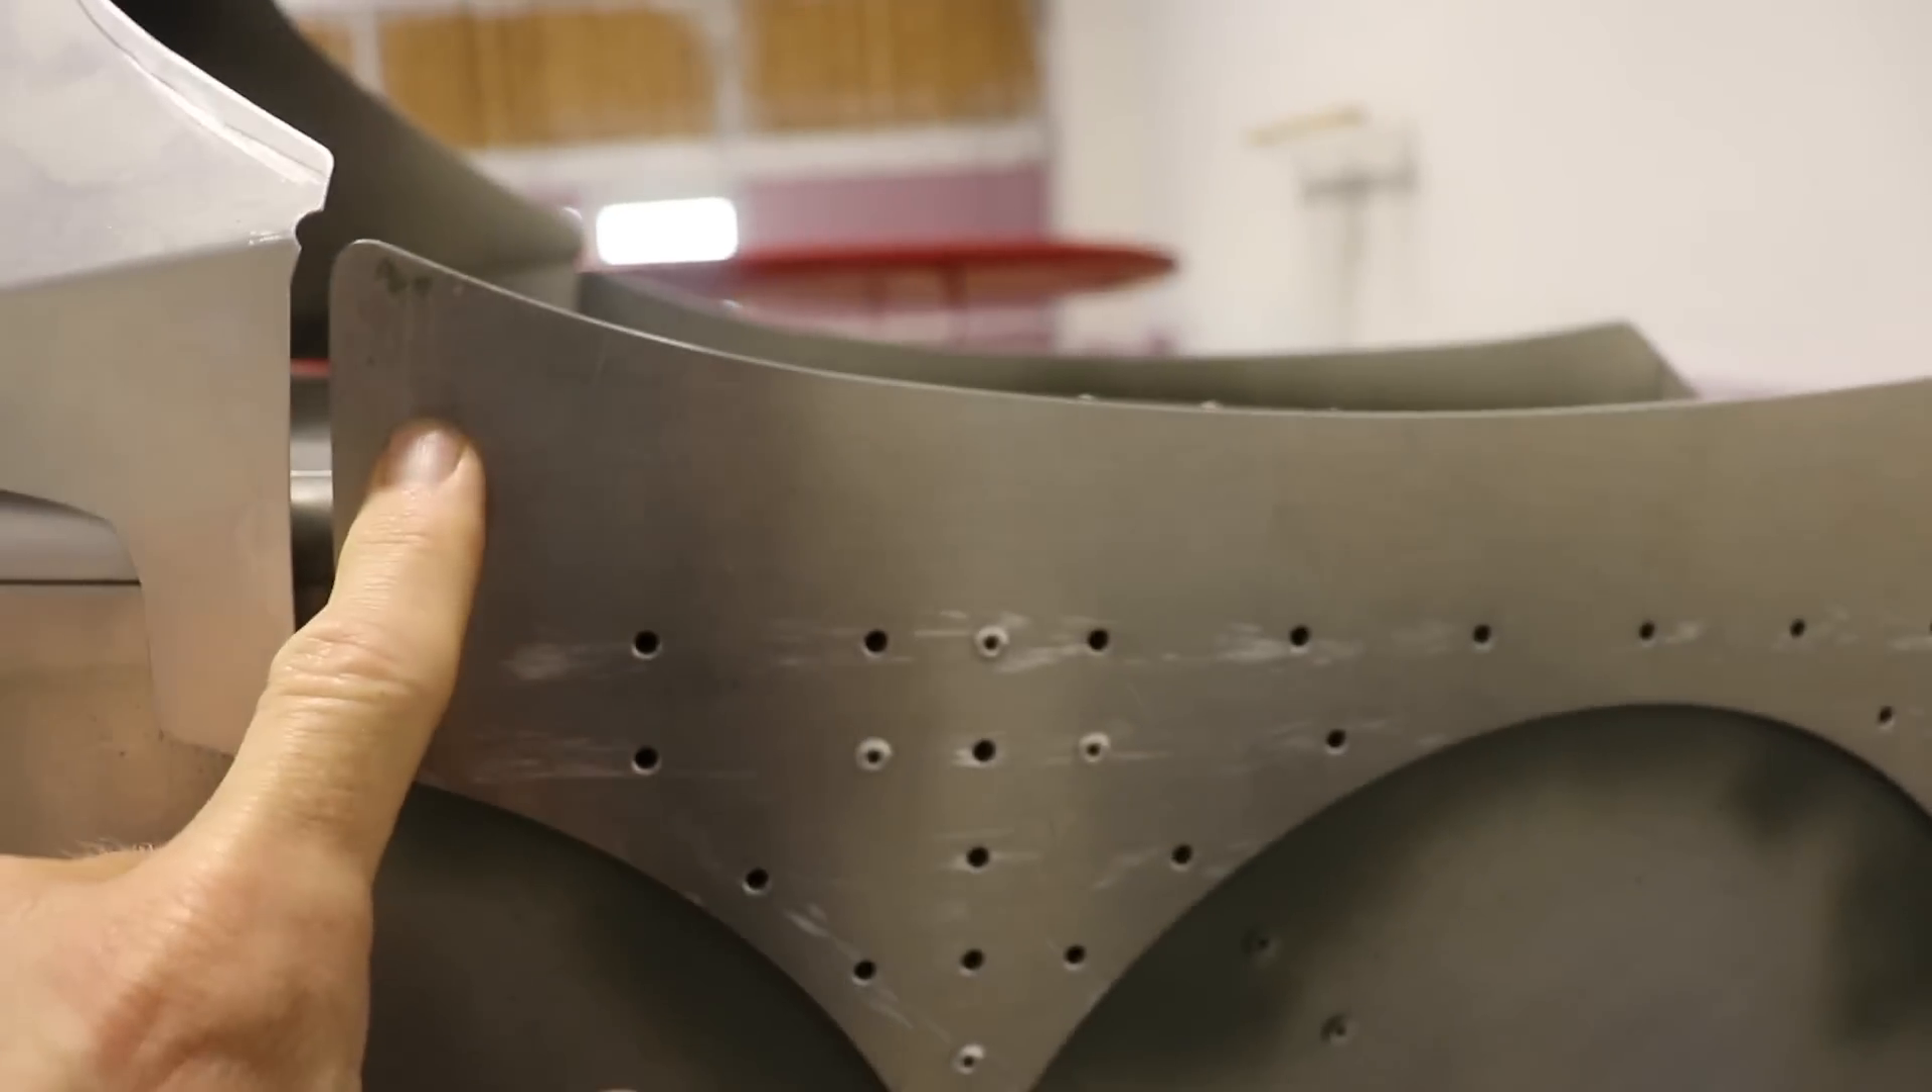And if you remember from a previous episode I mentioned that I didn't finish riveting these plates in here just in case I screw up the holes in here that mount the horizontal stabilizer.